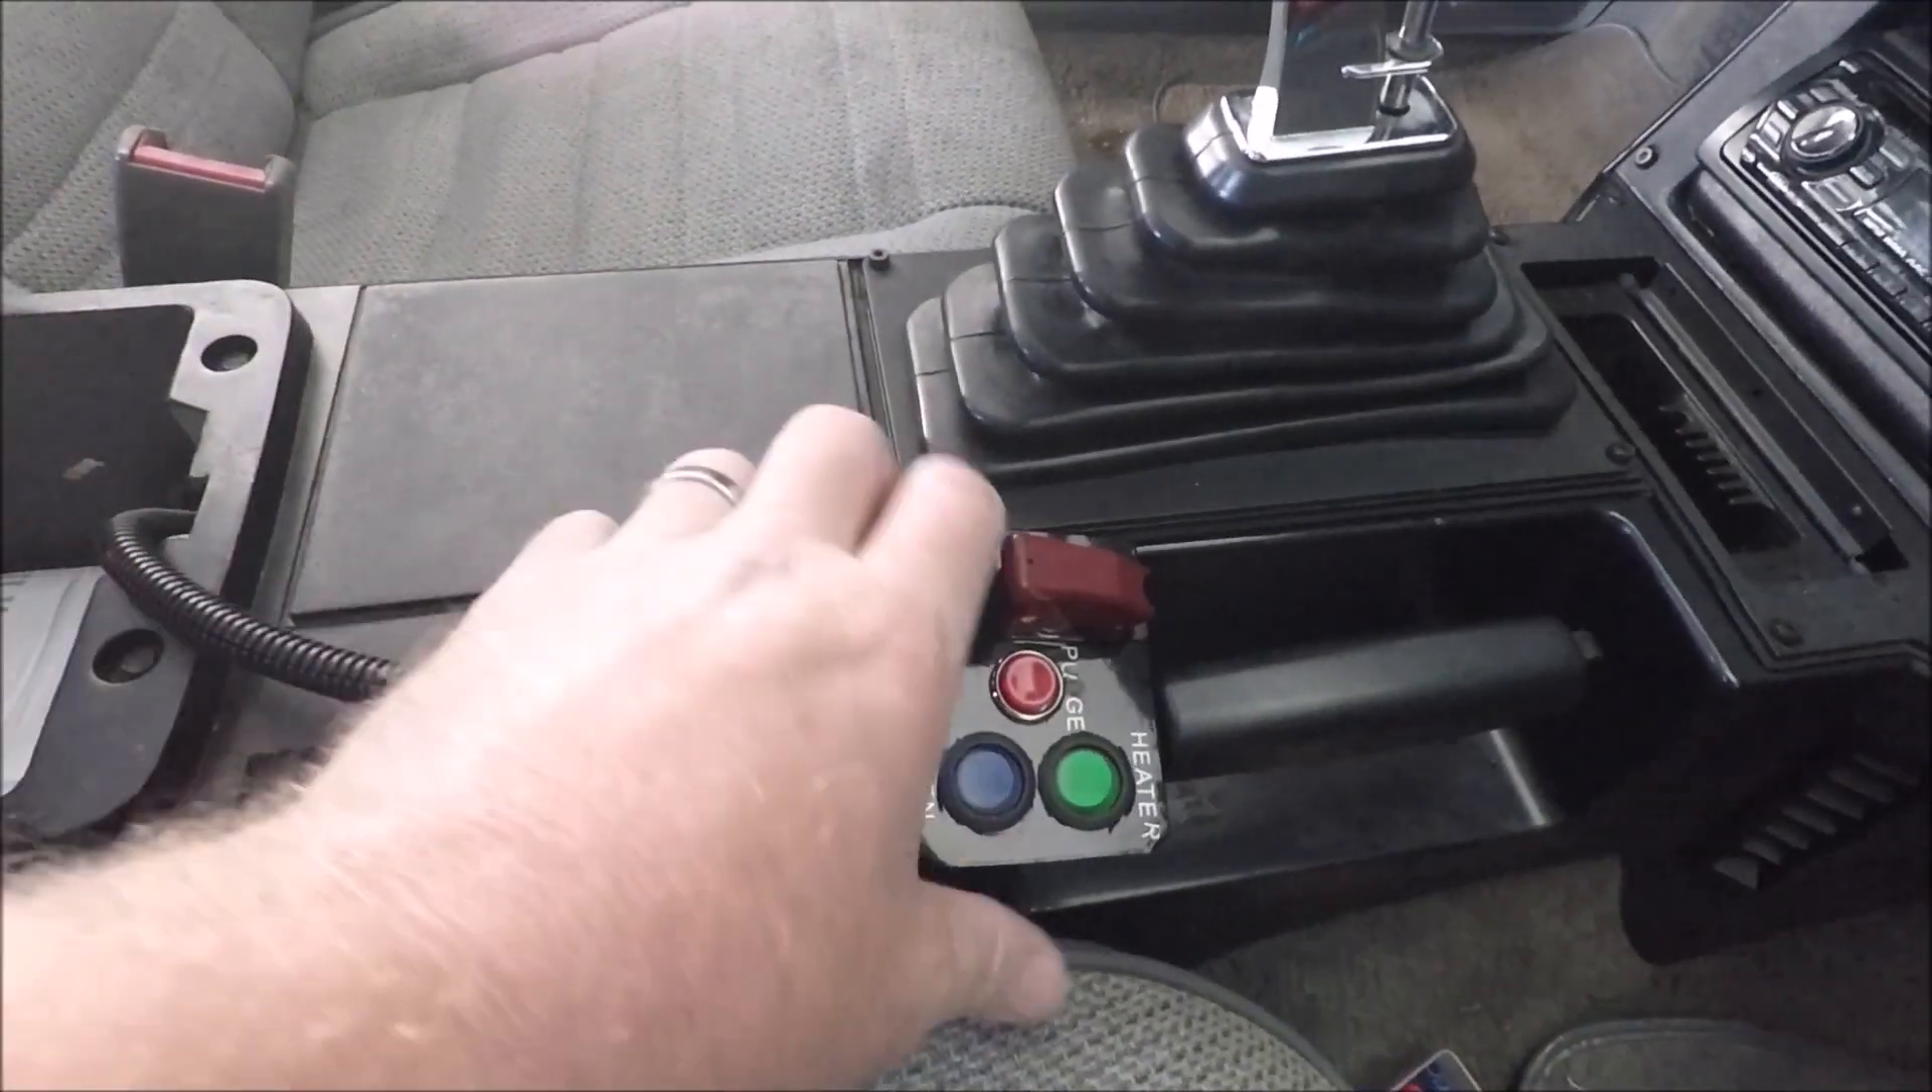You can see i got my little switch panel made here so i can just take it put it inside here when i'm not using it.